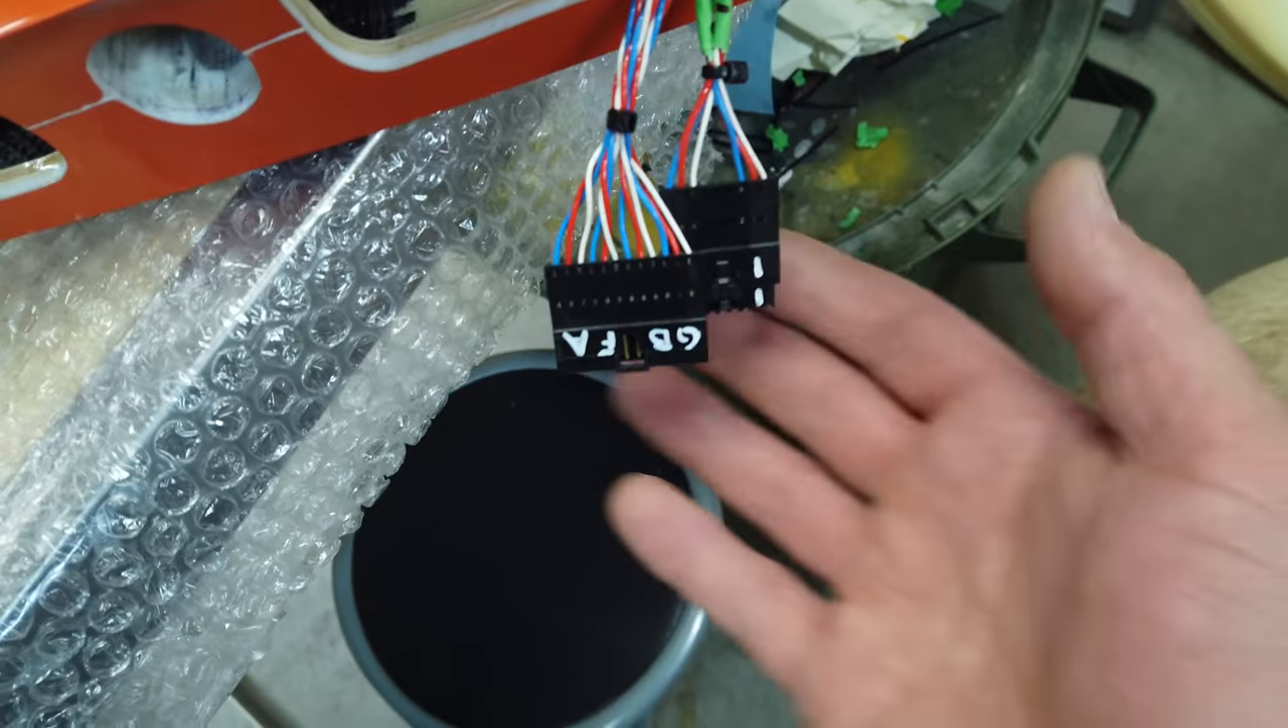All right so the connectors are all finished we just kept them both separate.